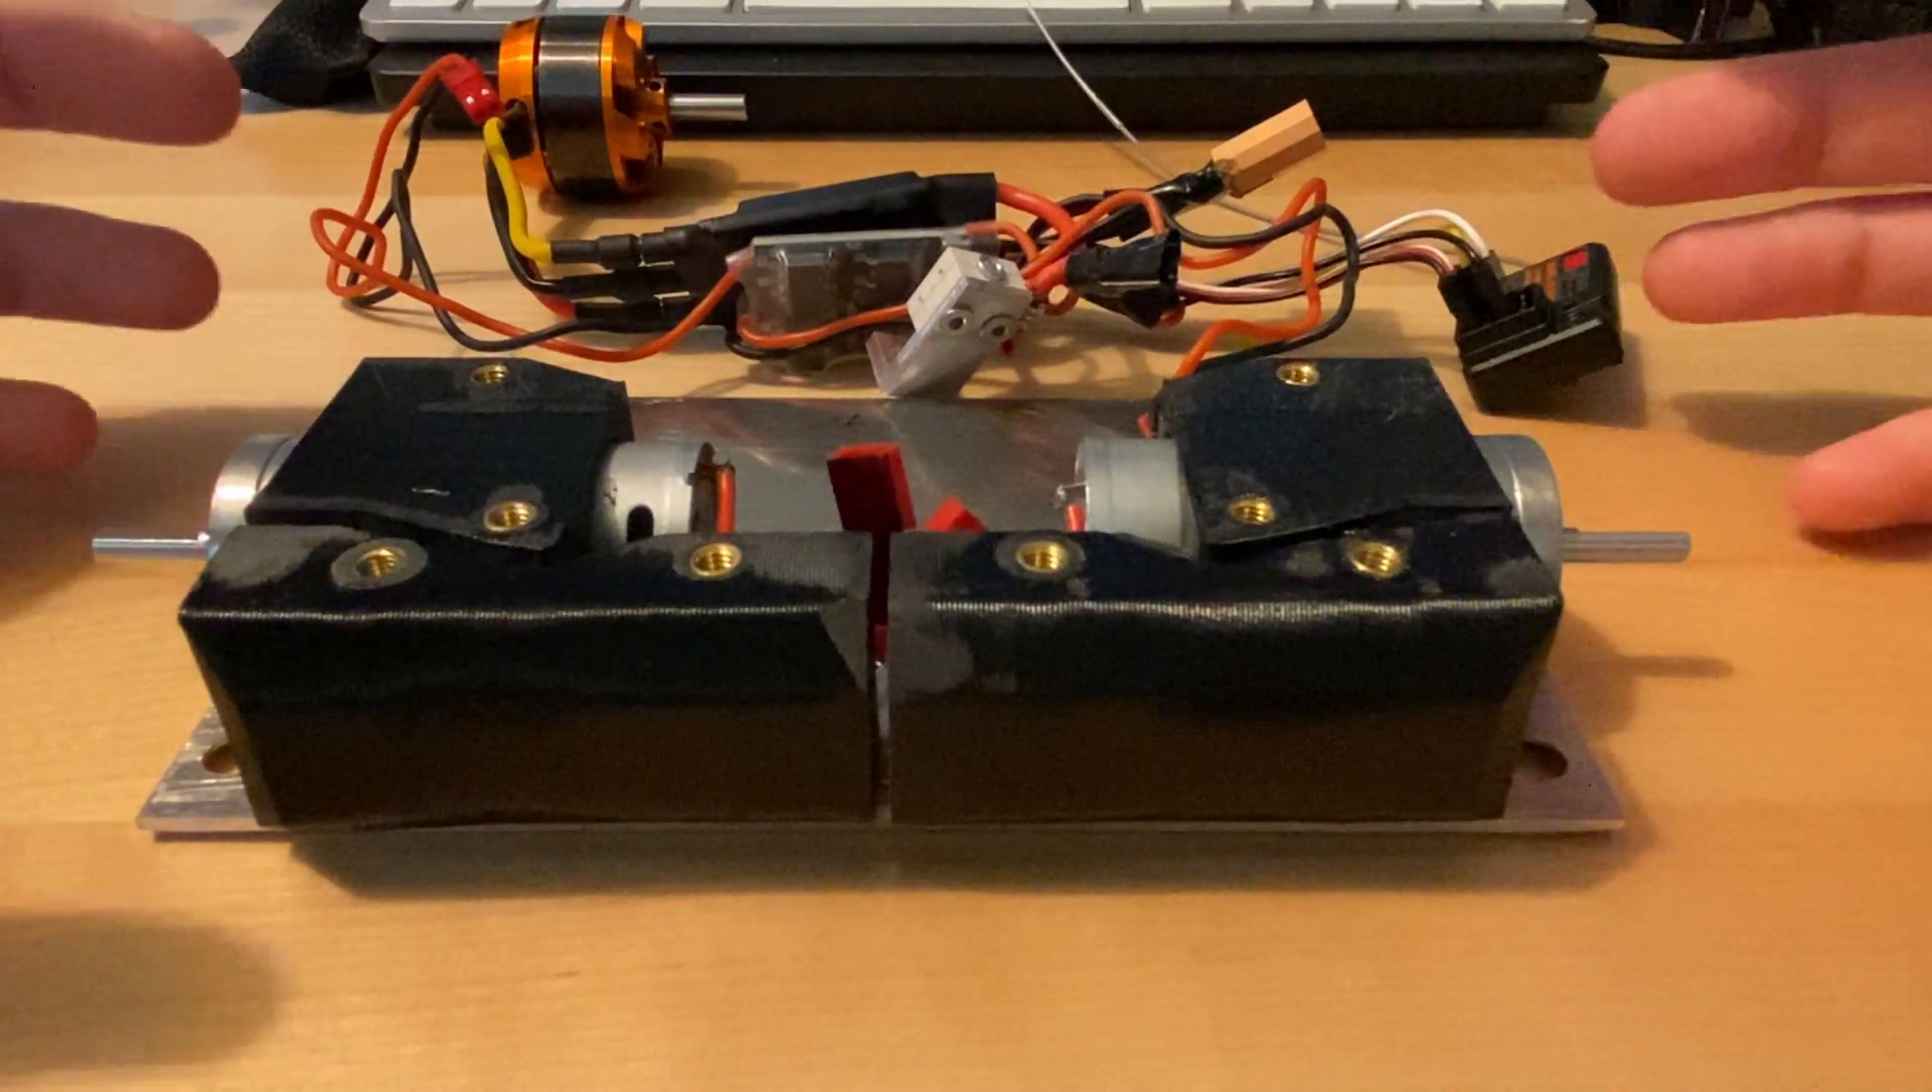And we're almost ready to roll. Just need some wheels.